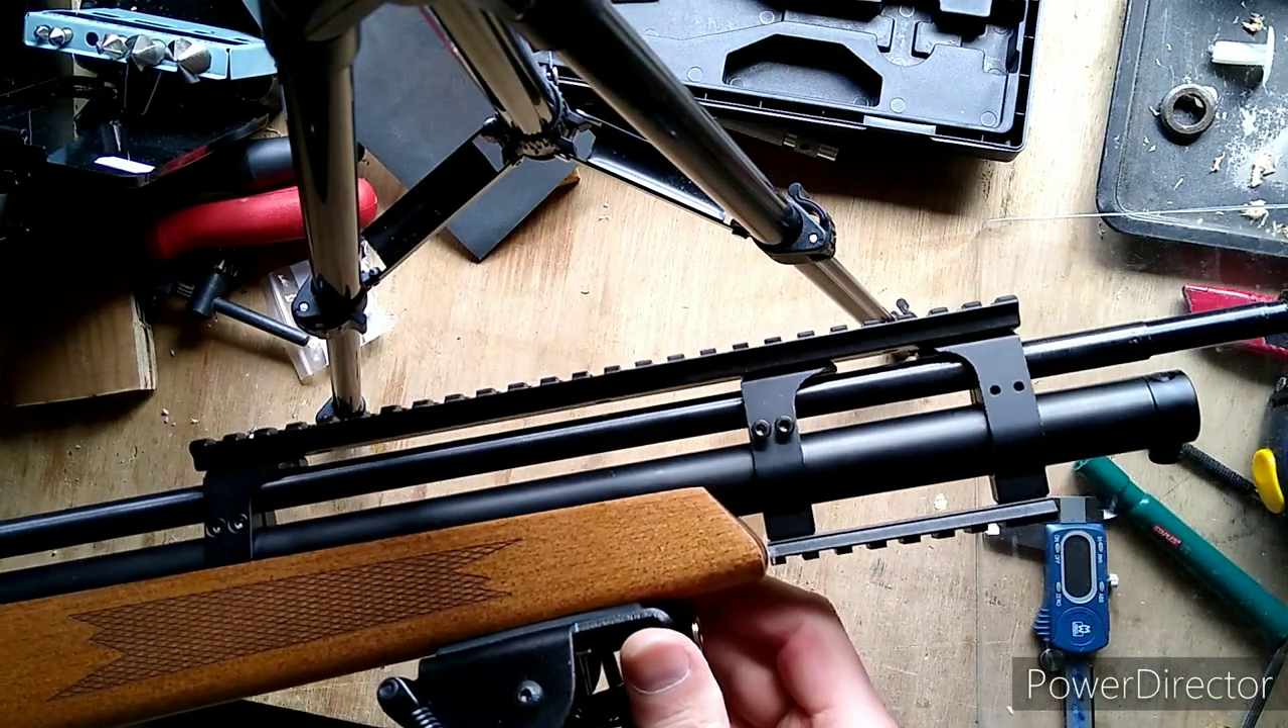That's the top and bottom rails fitted.